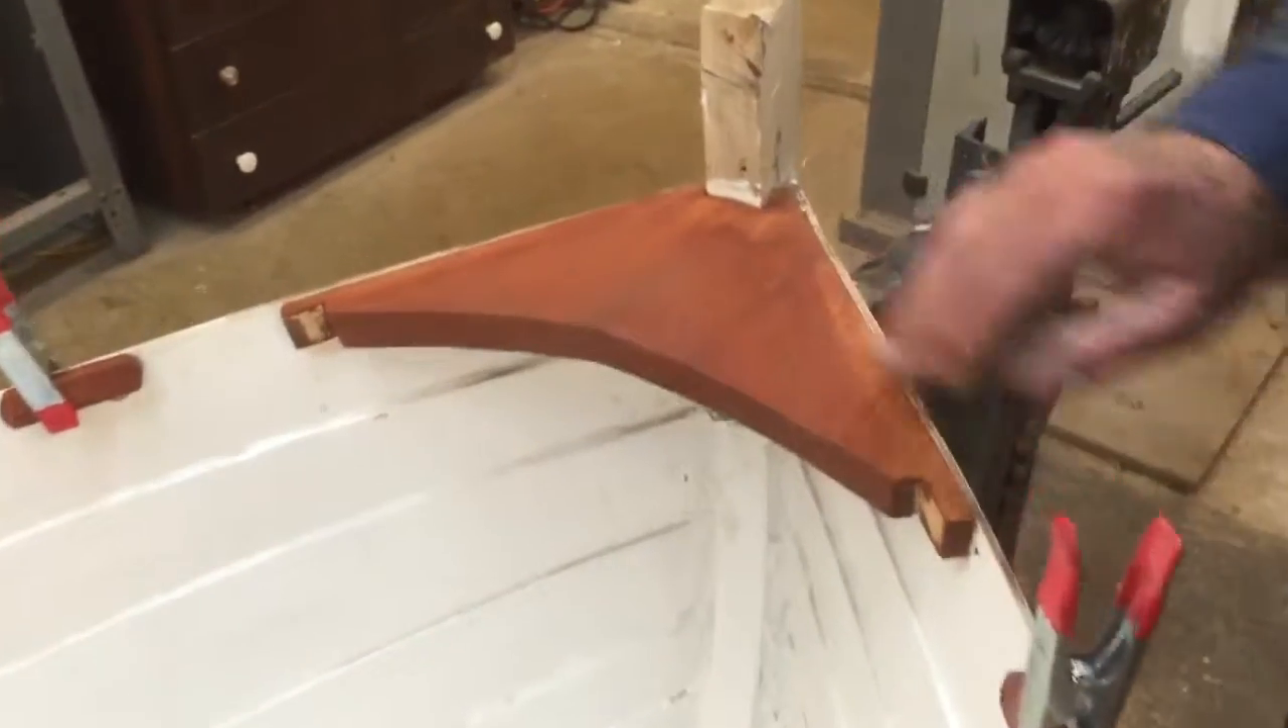That breast hook is in there.